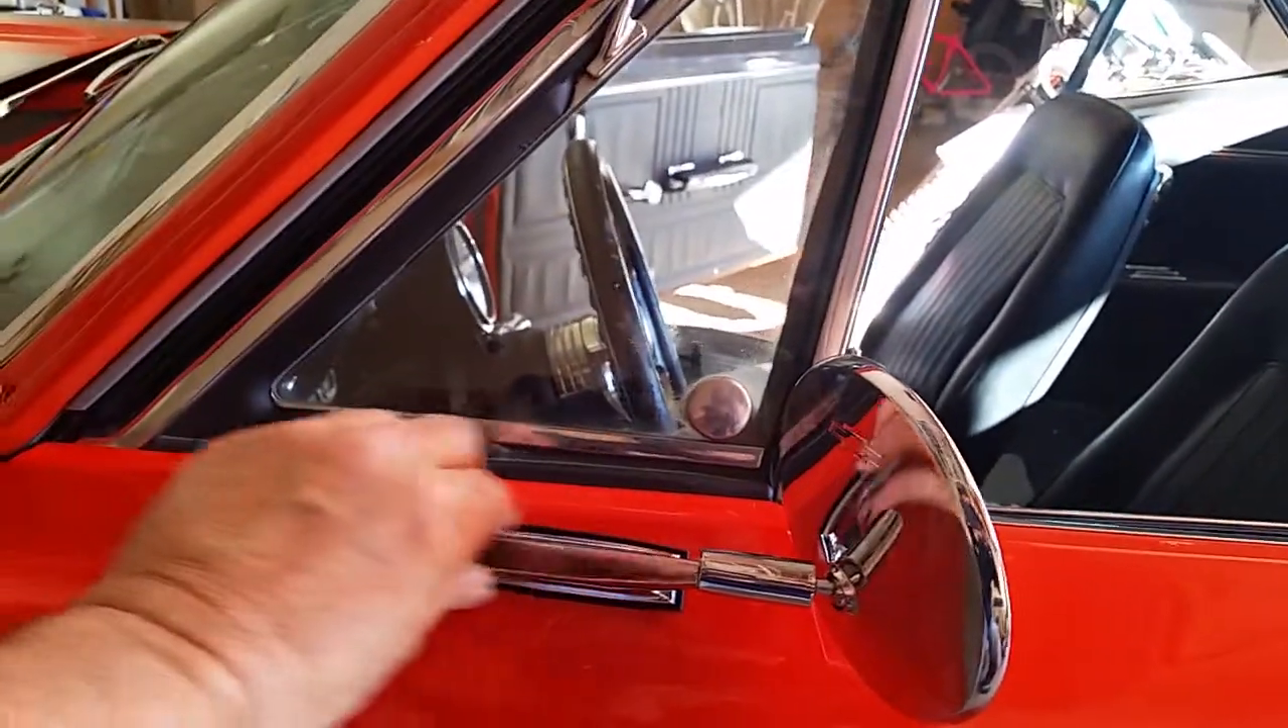I got the mirror on. There it is. And it looks great.